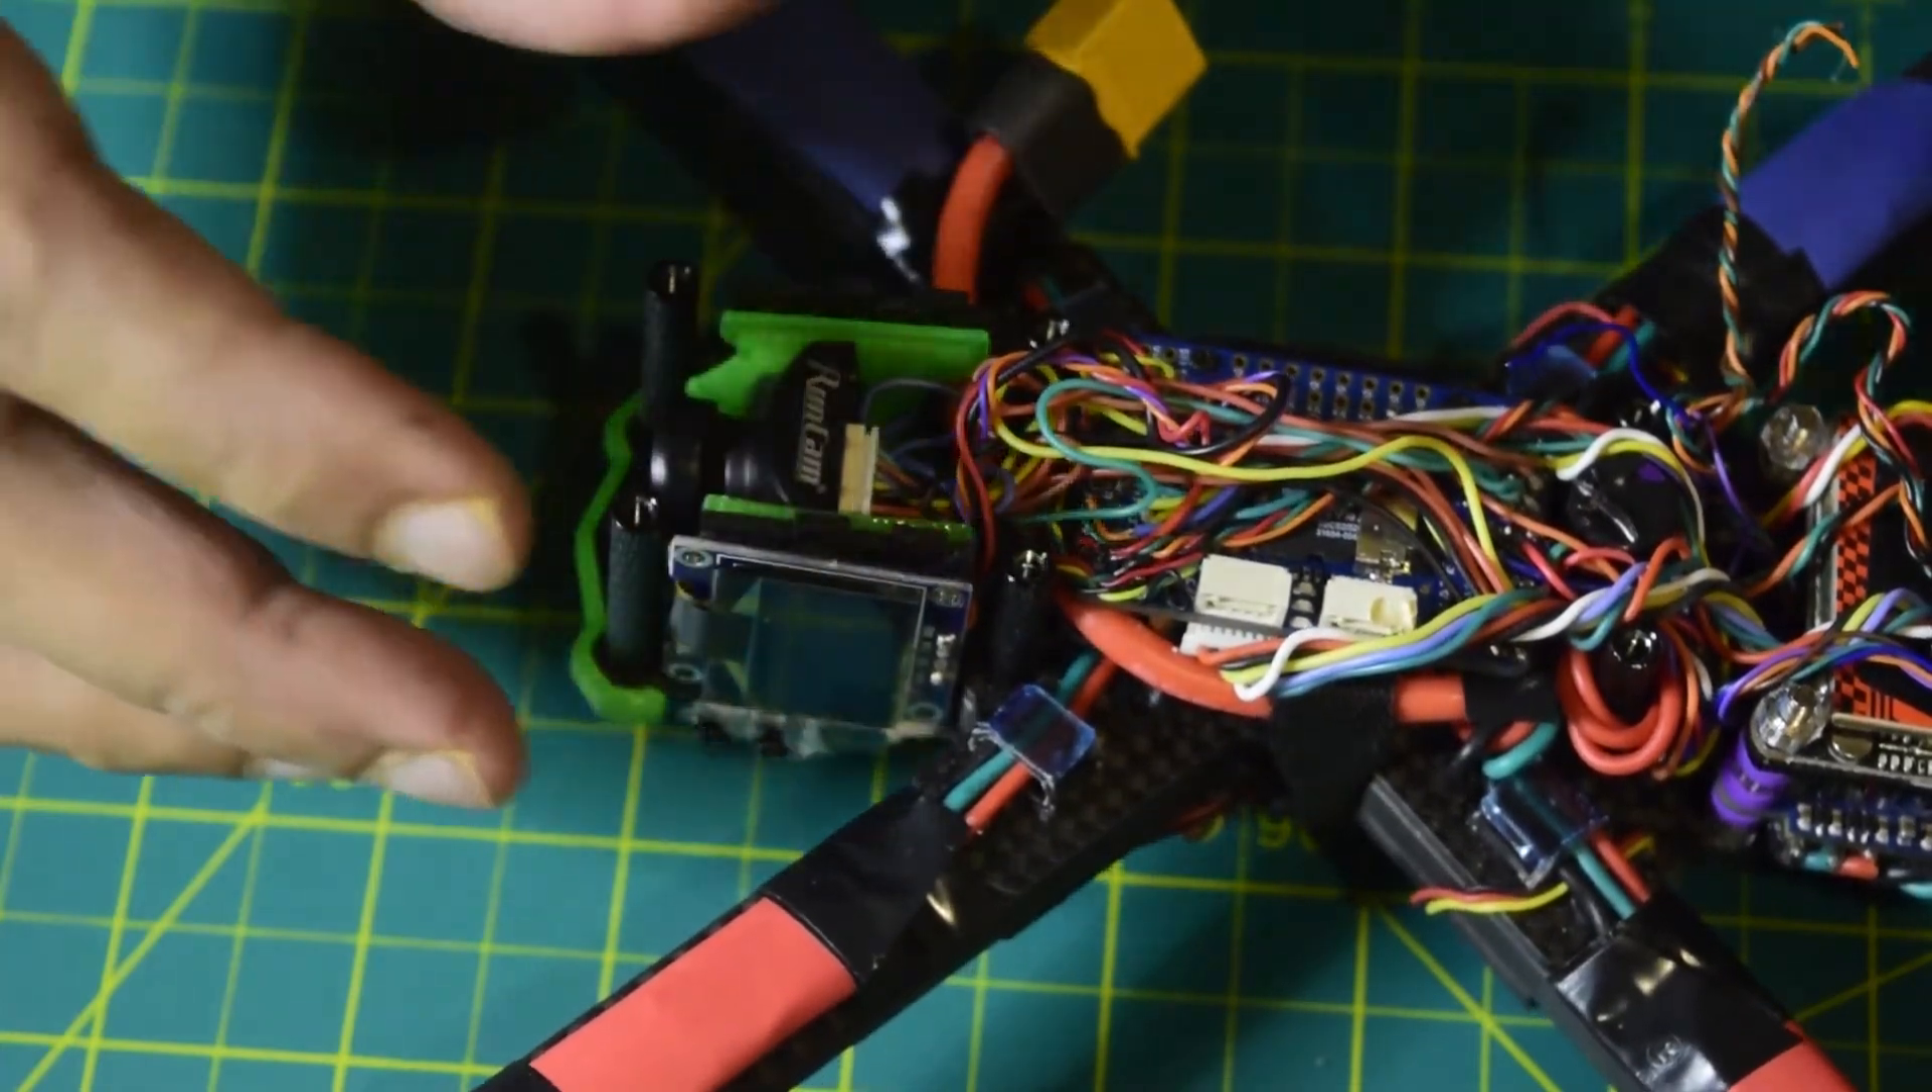As you can see my LCD is now properly installed onto the sides.